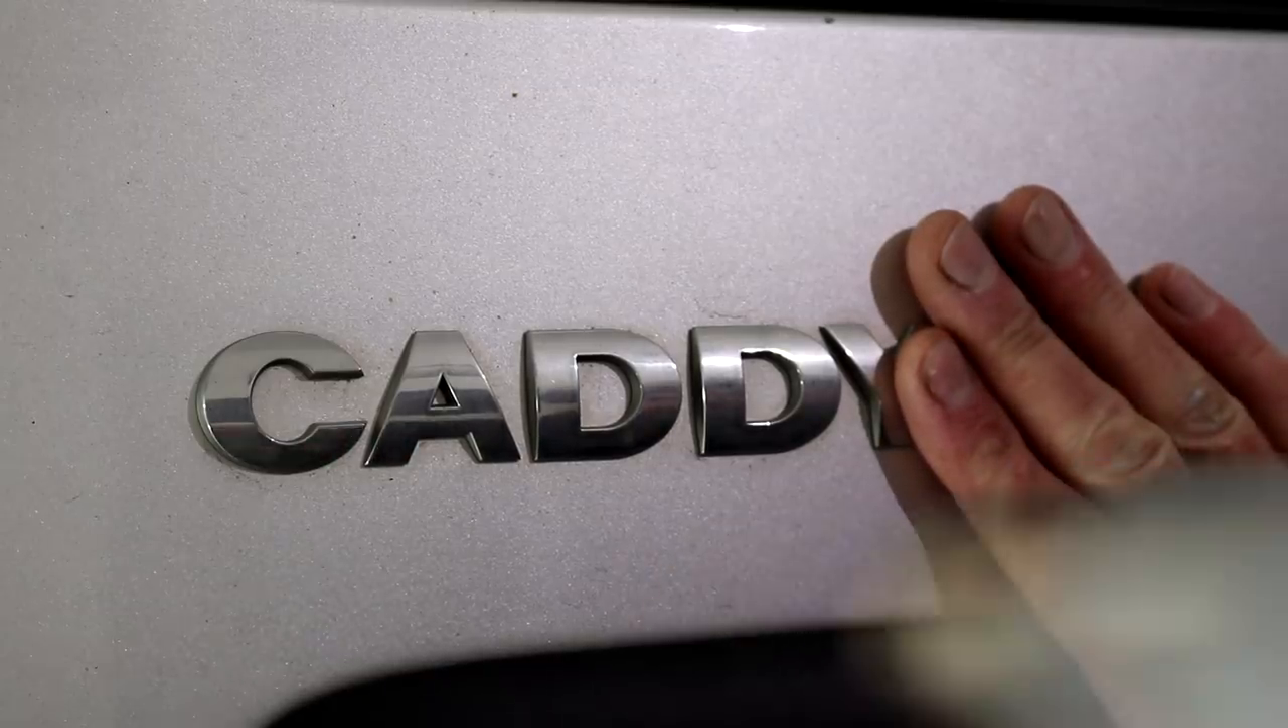Recently I had to replace the rear doors on my VW Caddy work van and the new ones still have the original badges on which need to be removed.